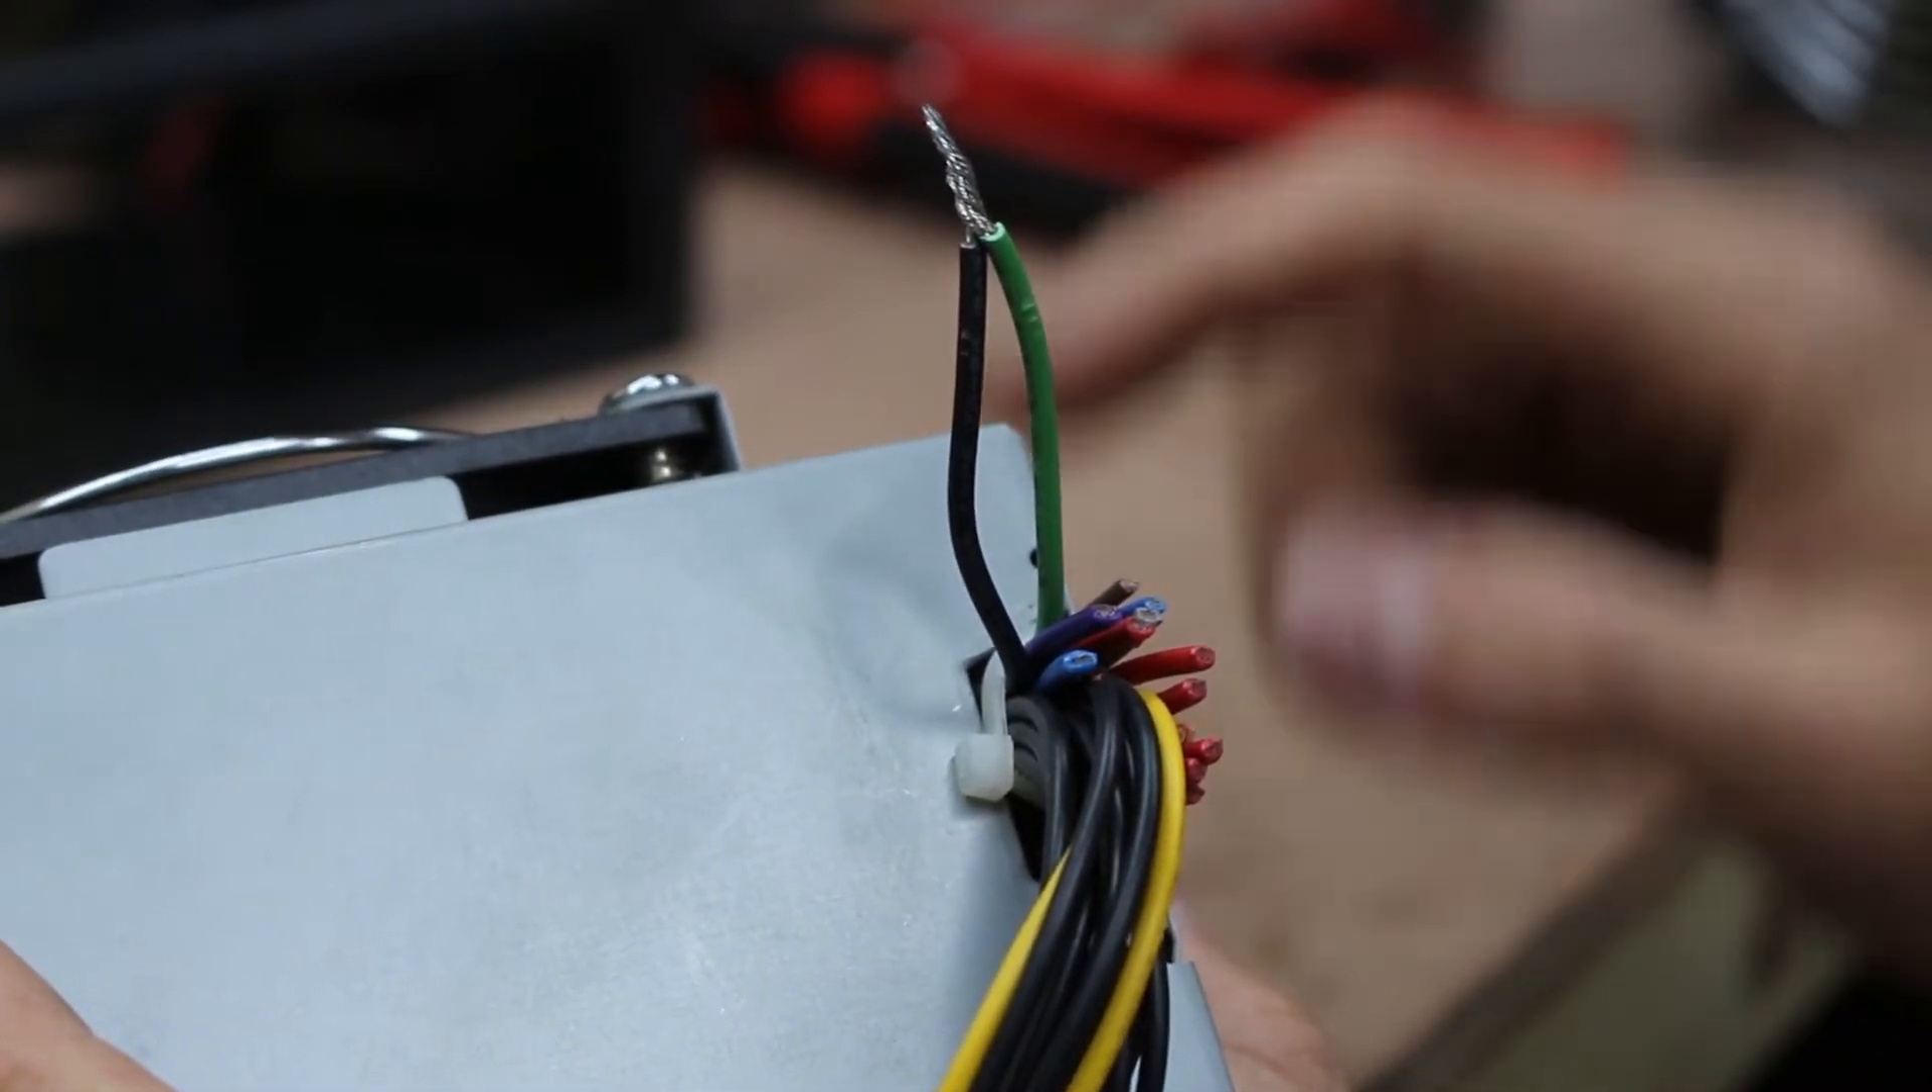So, I've created this small loop with the green and the black wire, so you can see that there, hopefully.